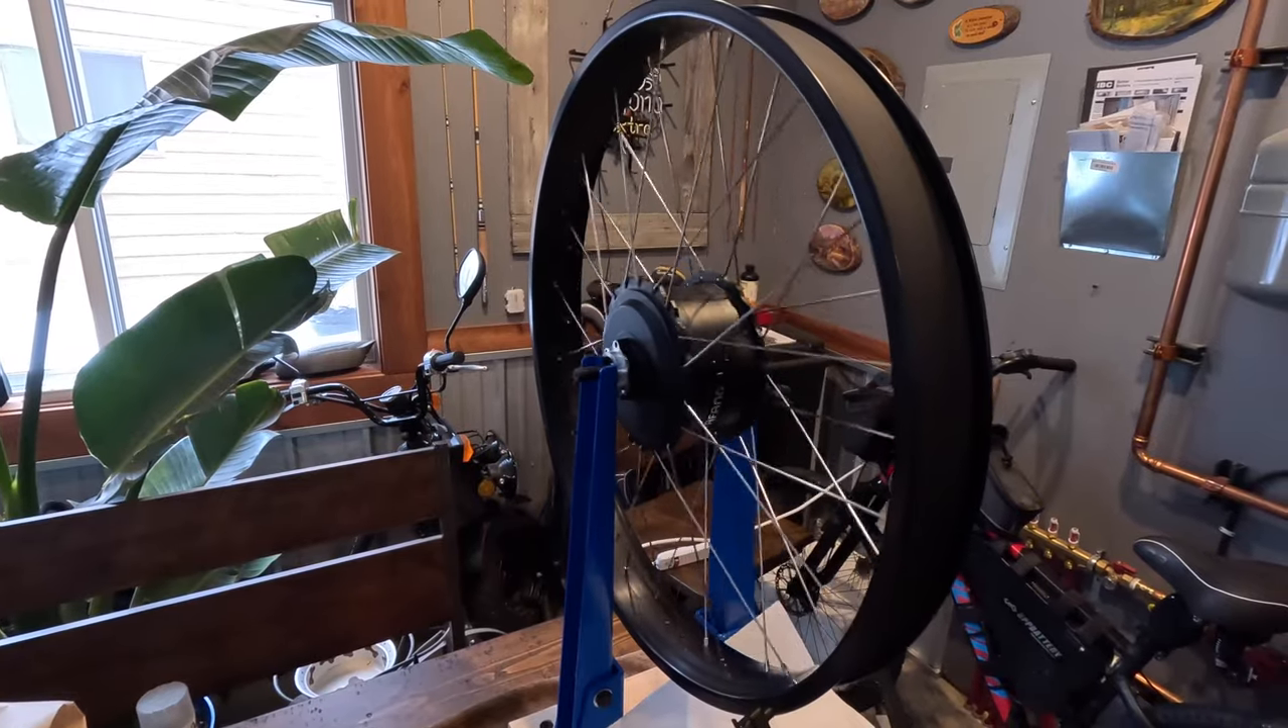Hubs laced into the rim.